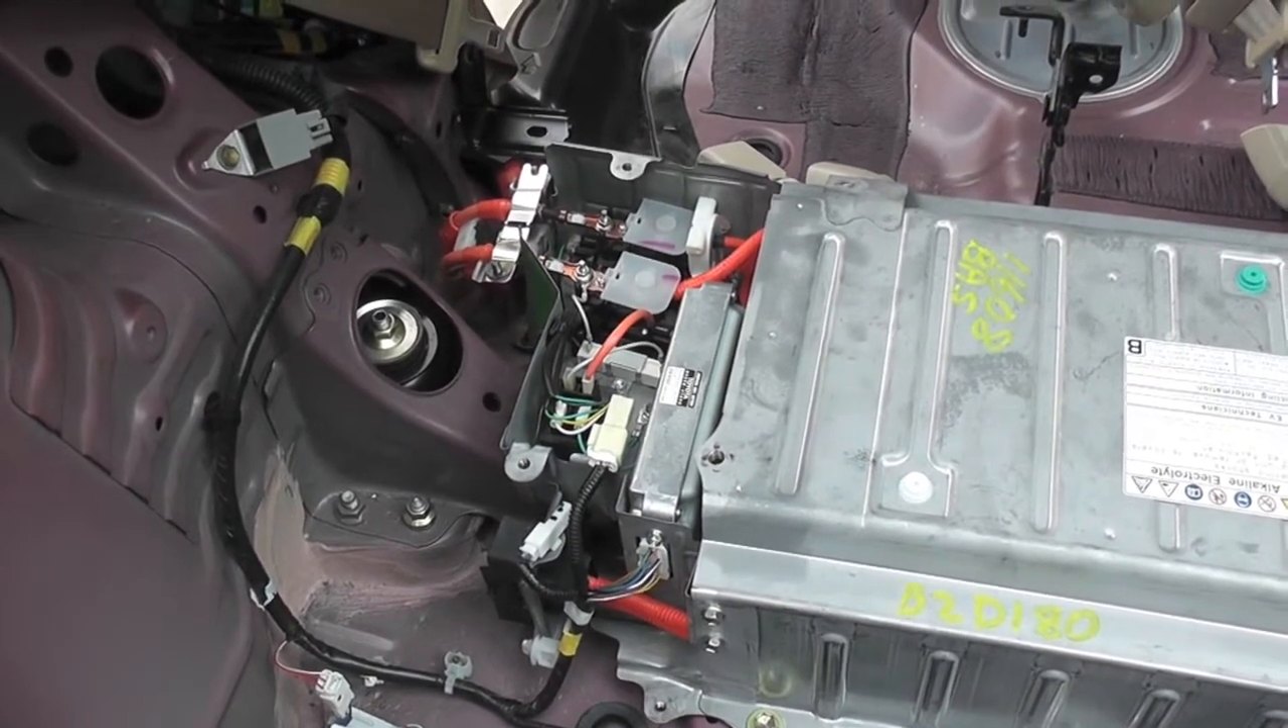Okay, I've got the remanufactured hybrid battery in place in my Gen 2 Prius.